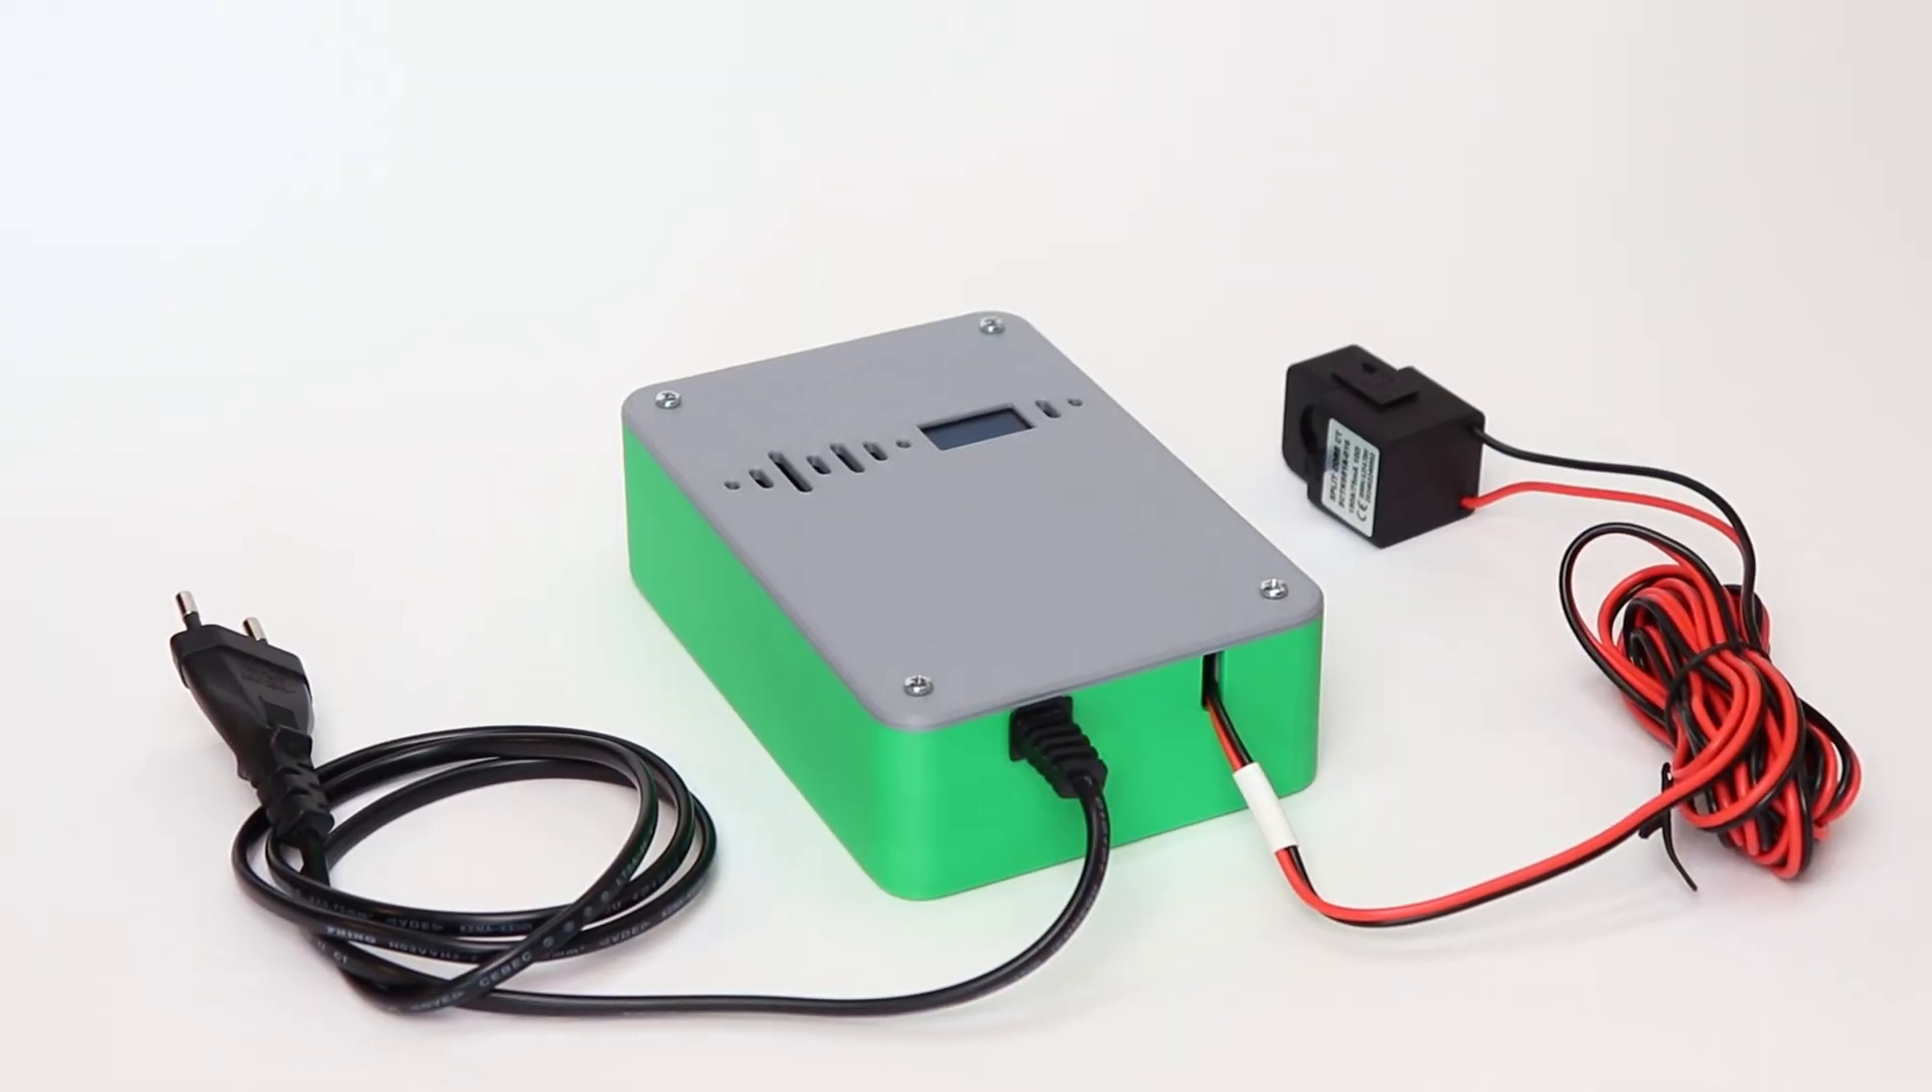Finally I close the lid with 4 screws. And here is our energy meter ready.